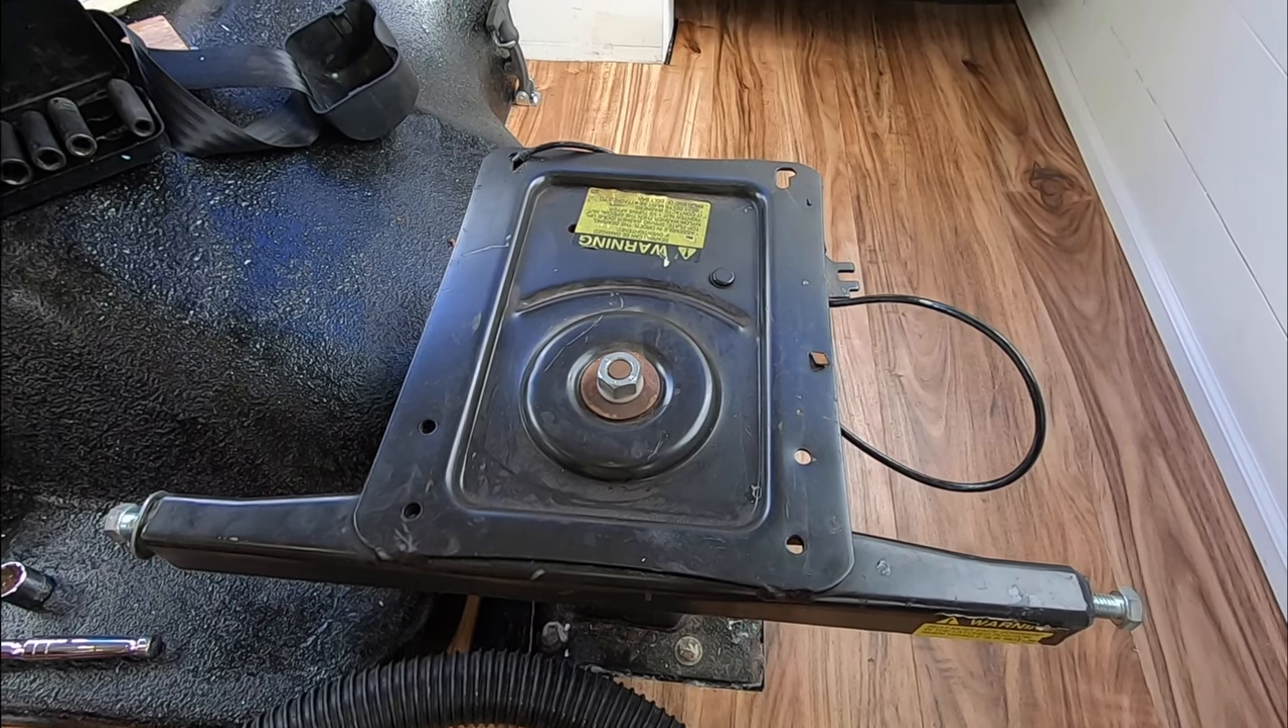So I've removed the passenger seat and that's what the base looks like.